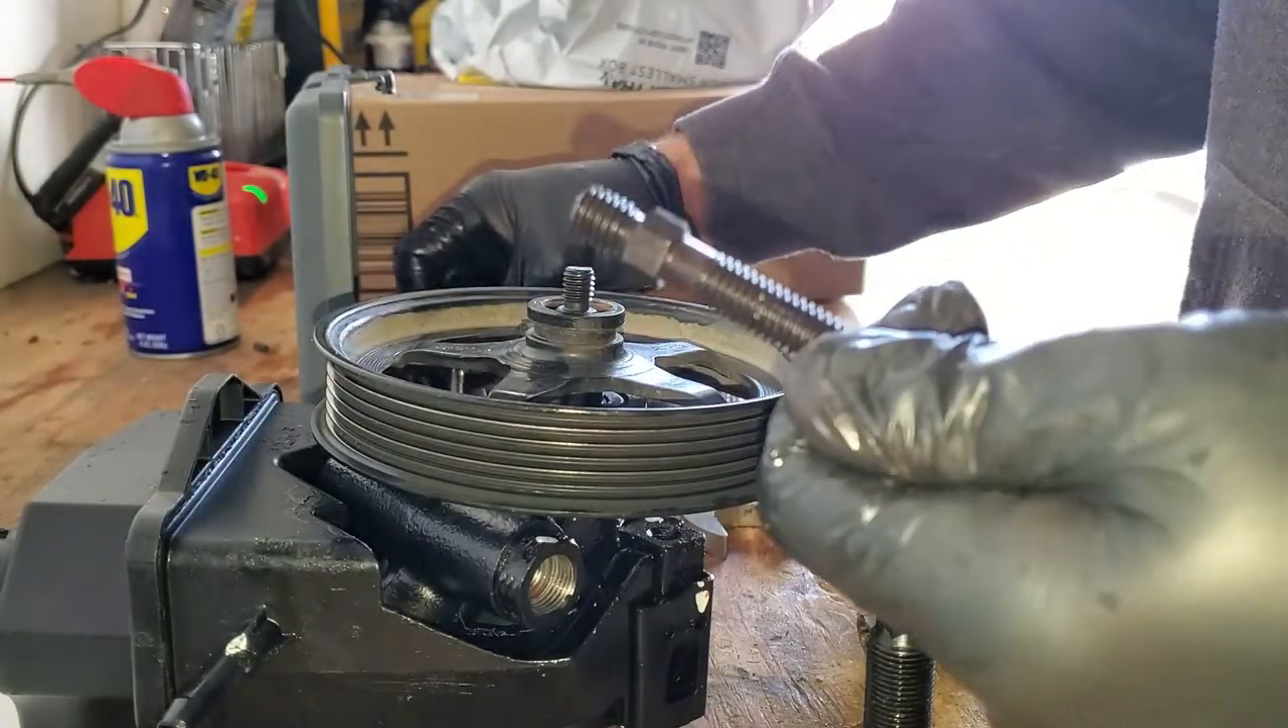So I already started putting the pulley back on.